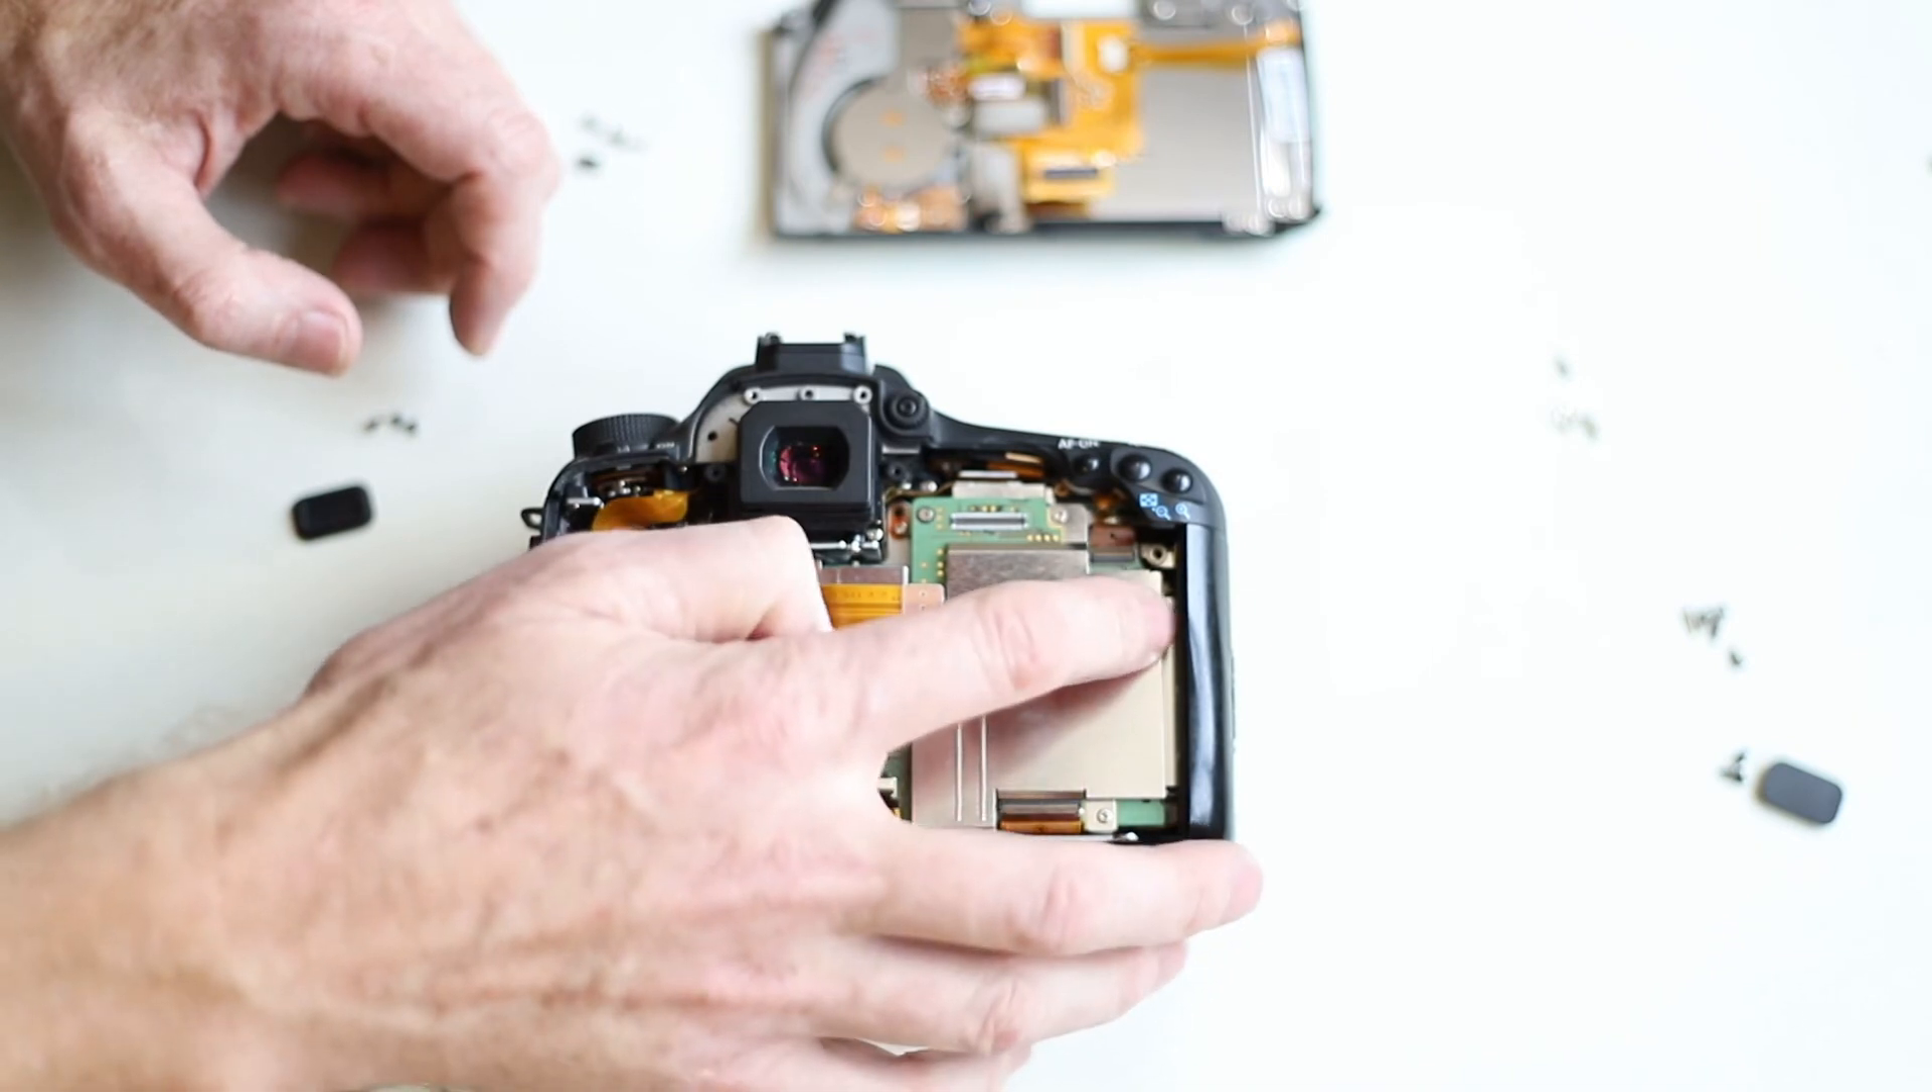That just leaves the rear cover to plug into the board now.